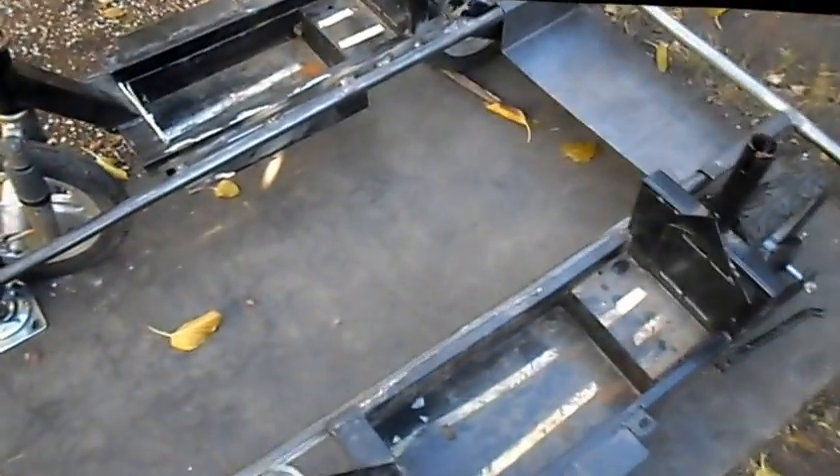Well we've pretty much got our frame all welded together with our scooters here.